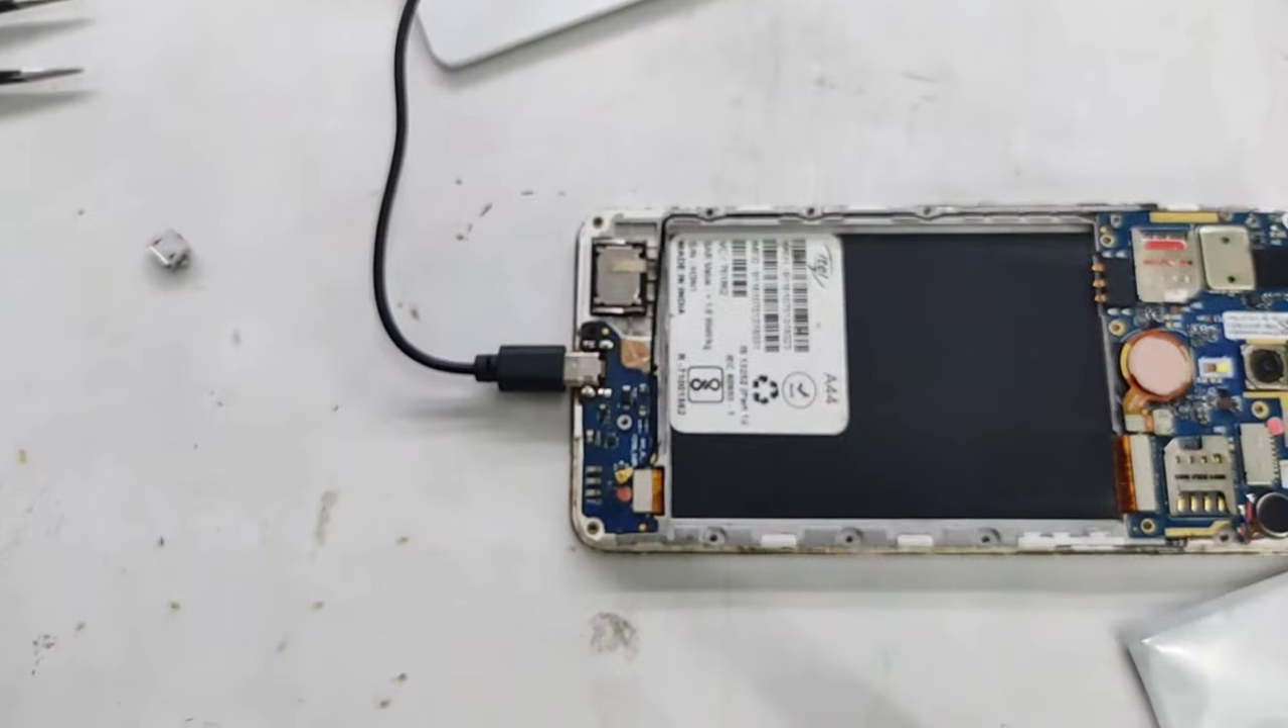अब इसमें मैं चार्जिंग कनेक्टर को लगाता हूं चलिए चार्जर को लगा लिया है।